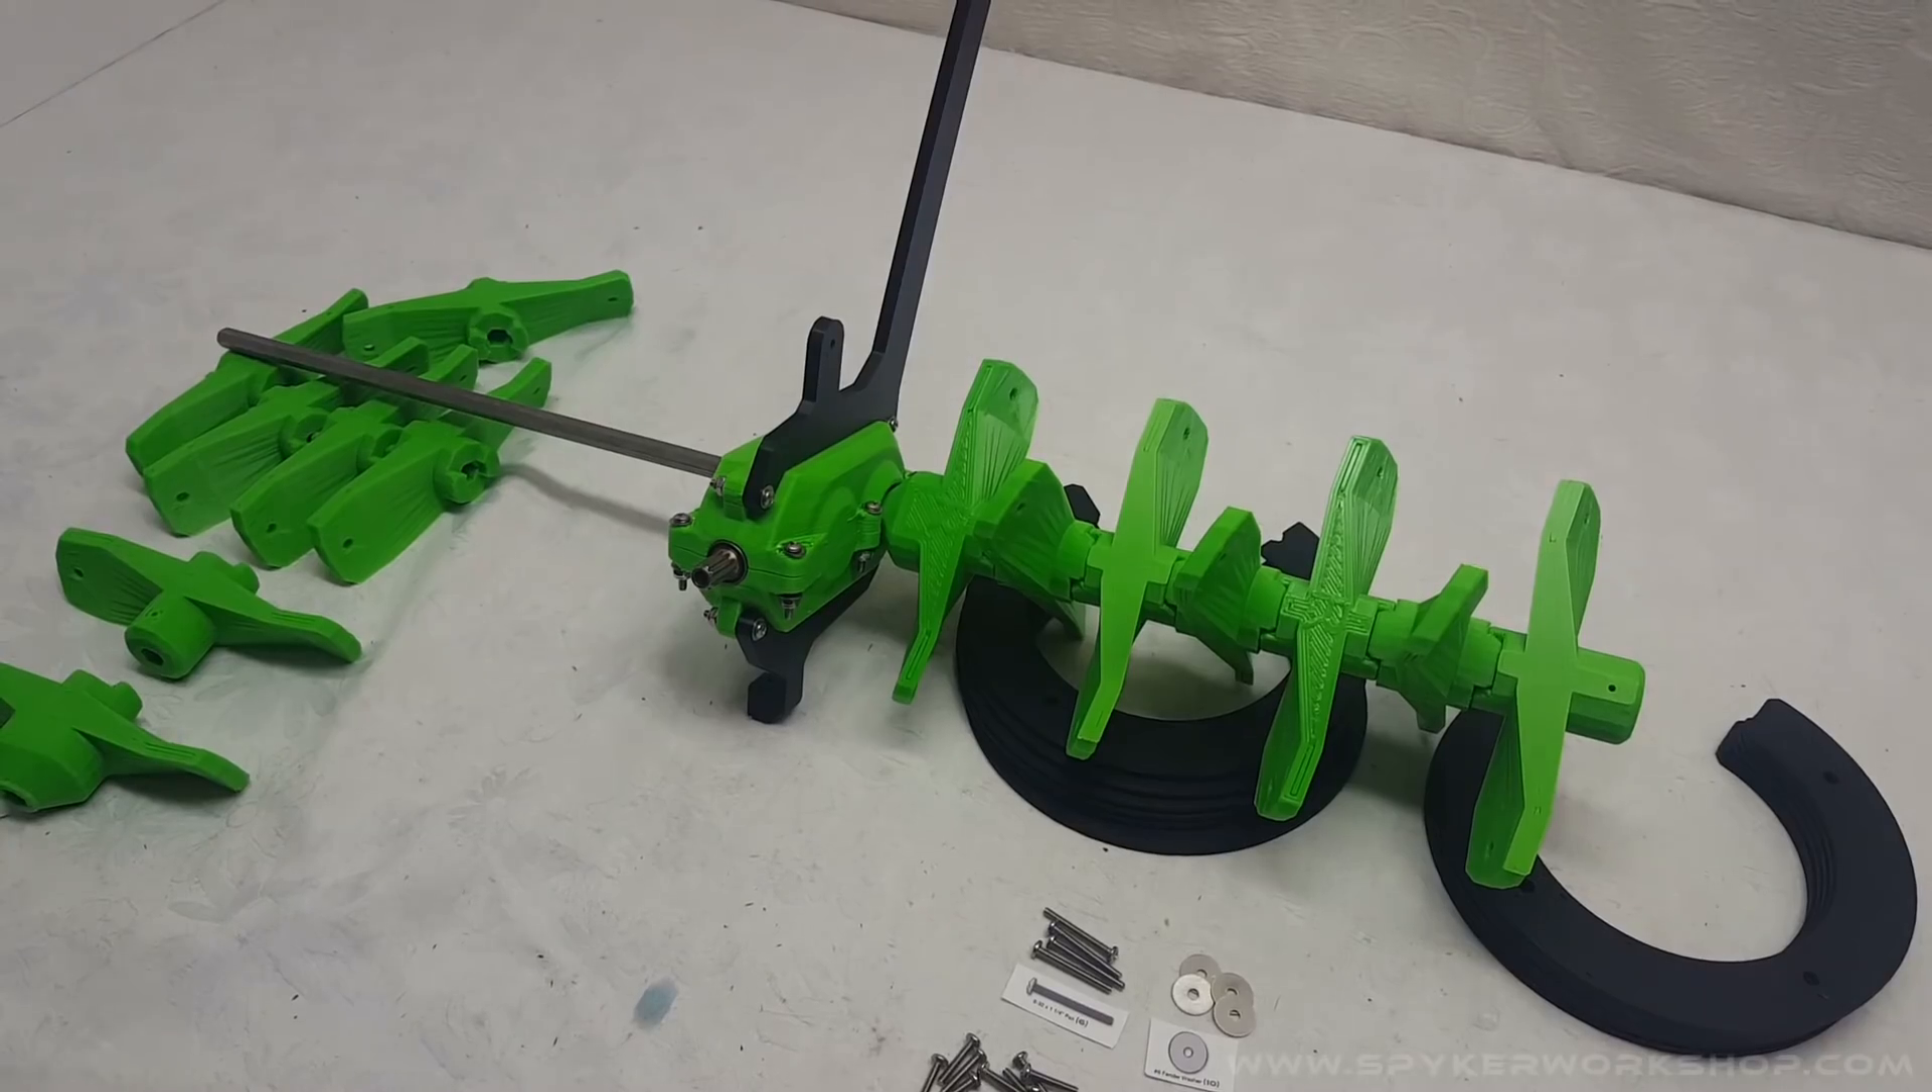So here is what the right auger should look like once you get it installed.